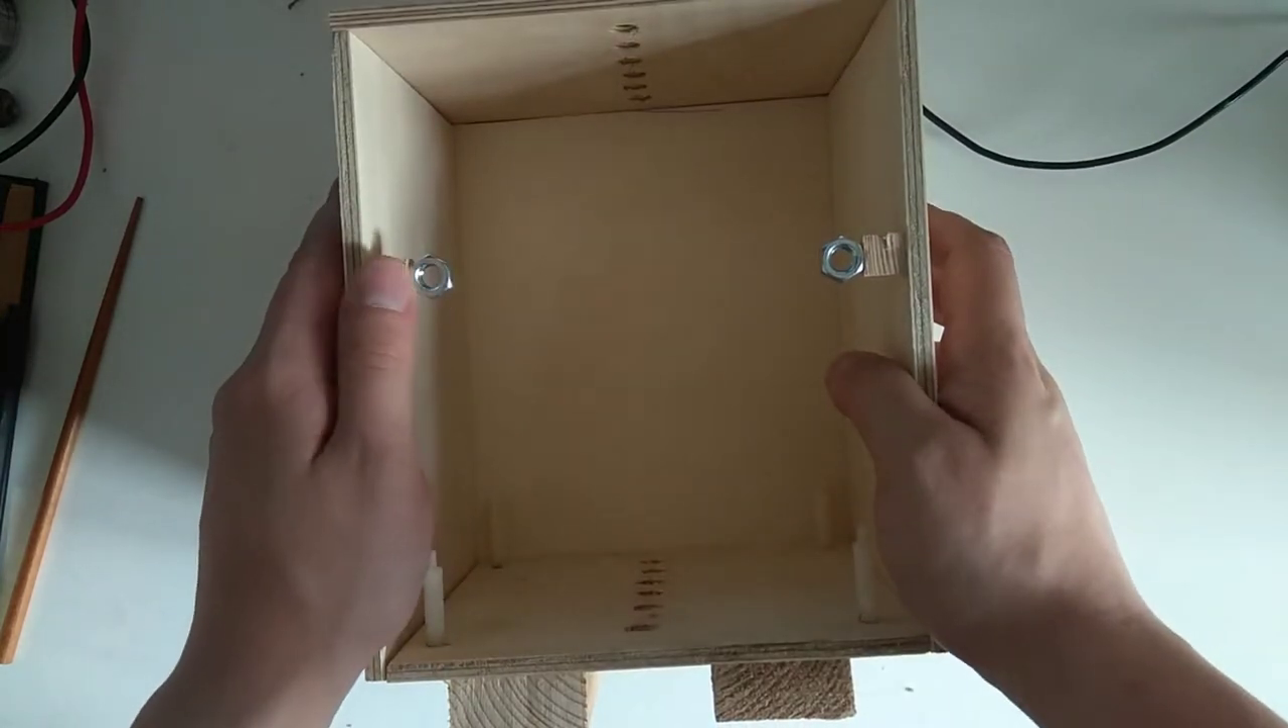Um, and also to hold the front in place, I glued two nuts in here.